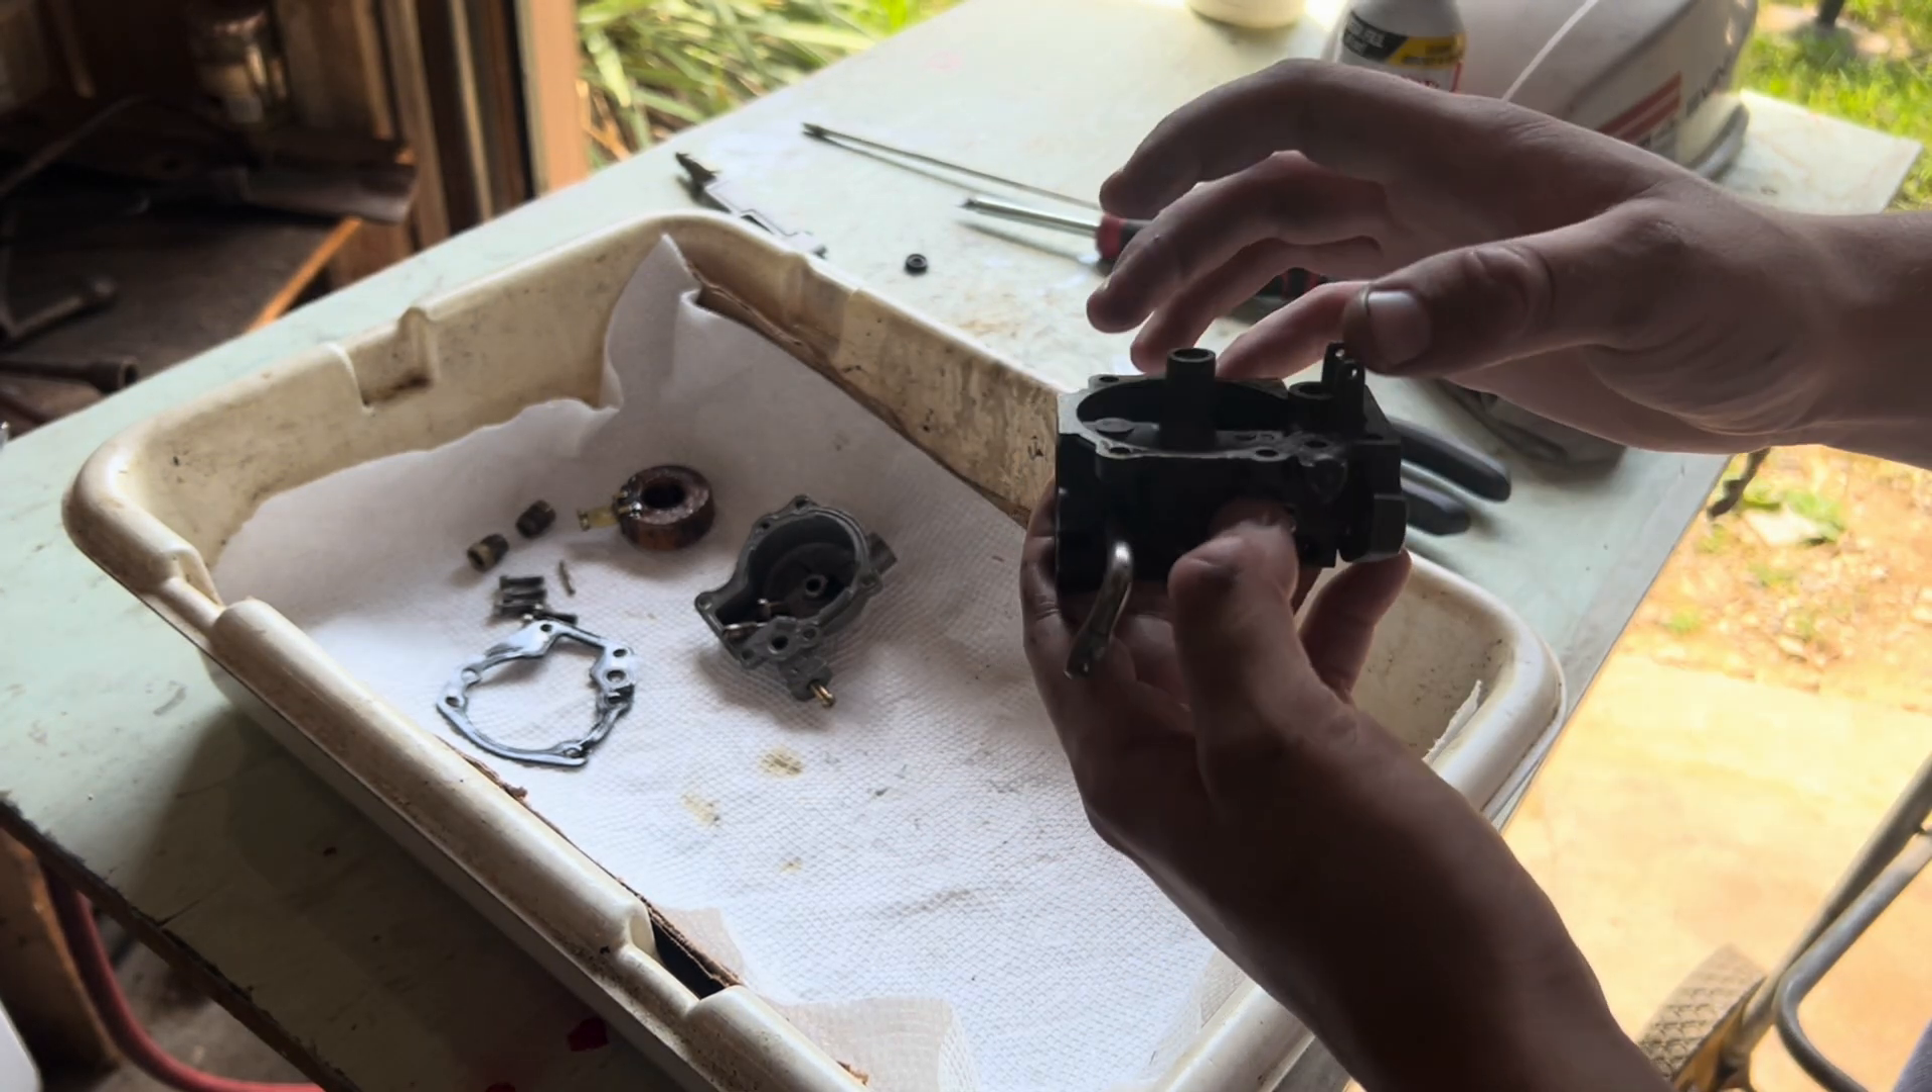The whole carburetor is taken apart and now we're going to start the cleaning process.